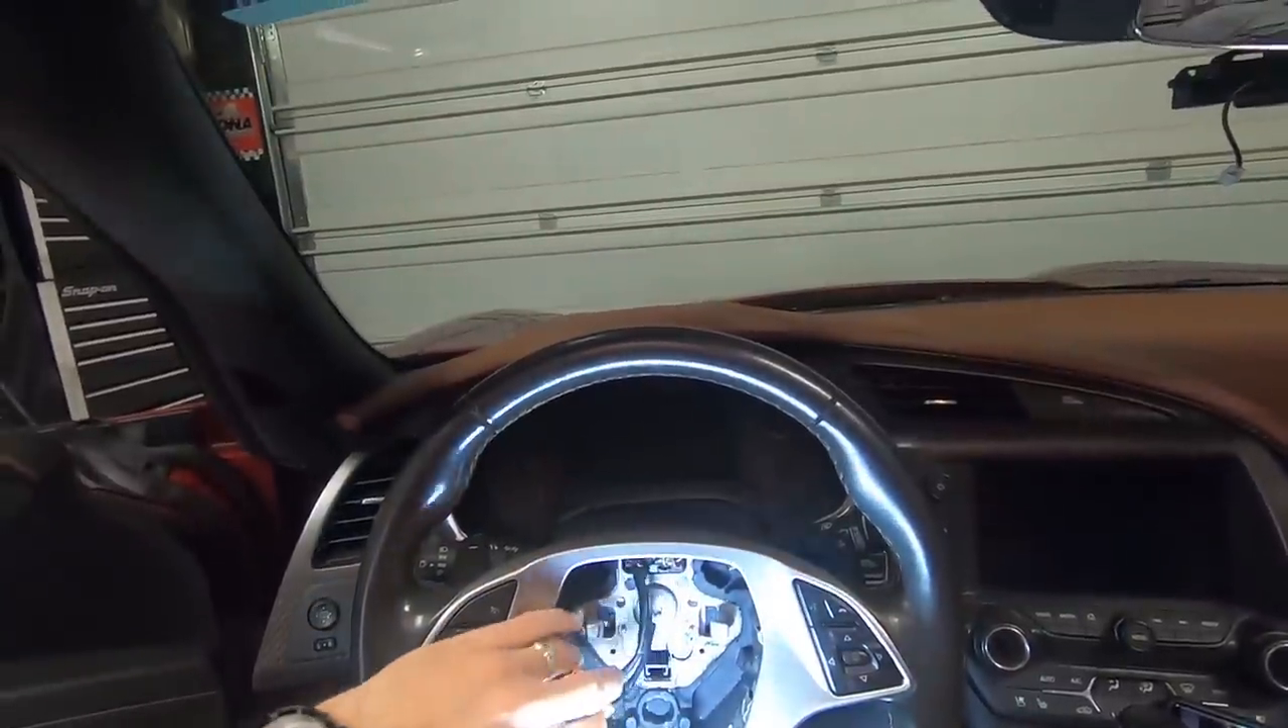So now we have, we've got the airbag completely out of the car or out of the steering wheel.